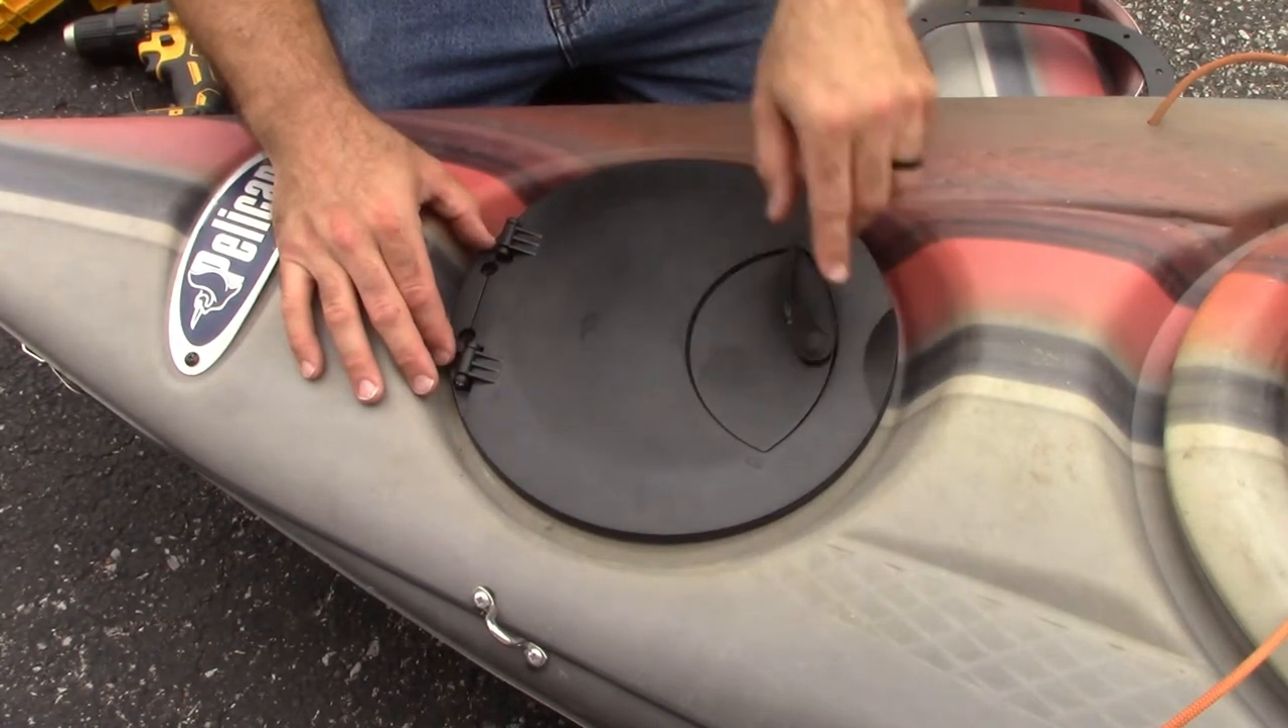Alright guys, so we've got our hole cut out here. Our hatch fits real nice in there now.